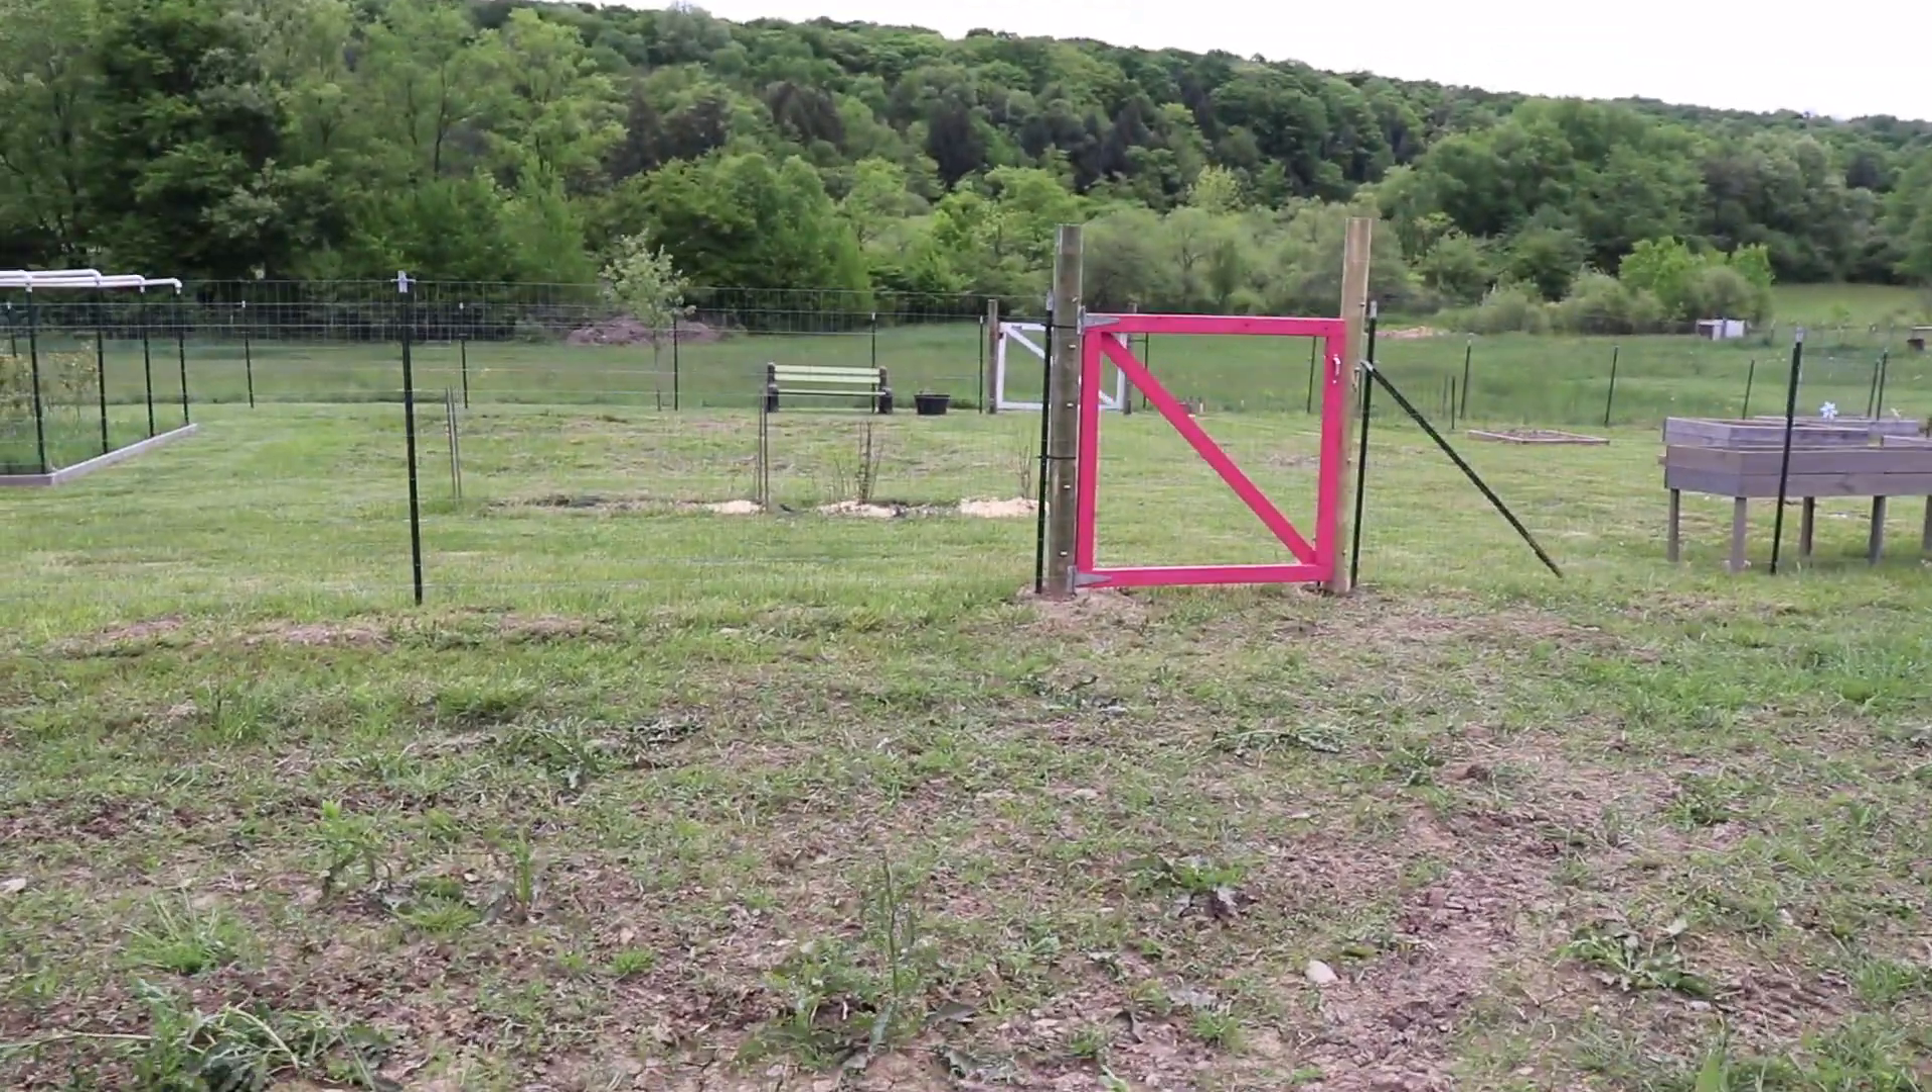The gate is hung.